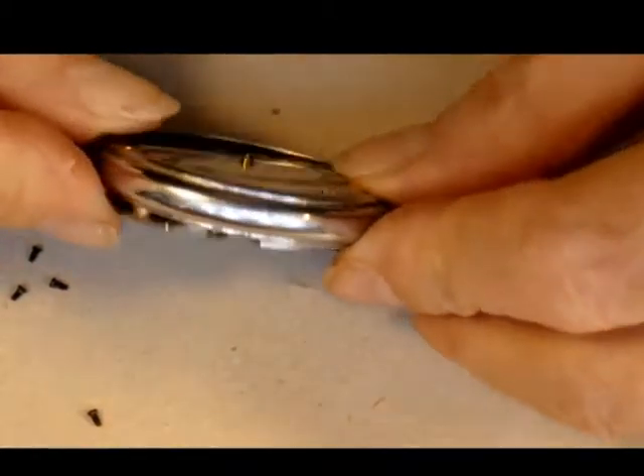Right so all four screws should be out by now.